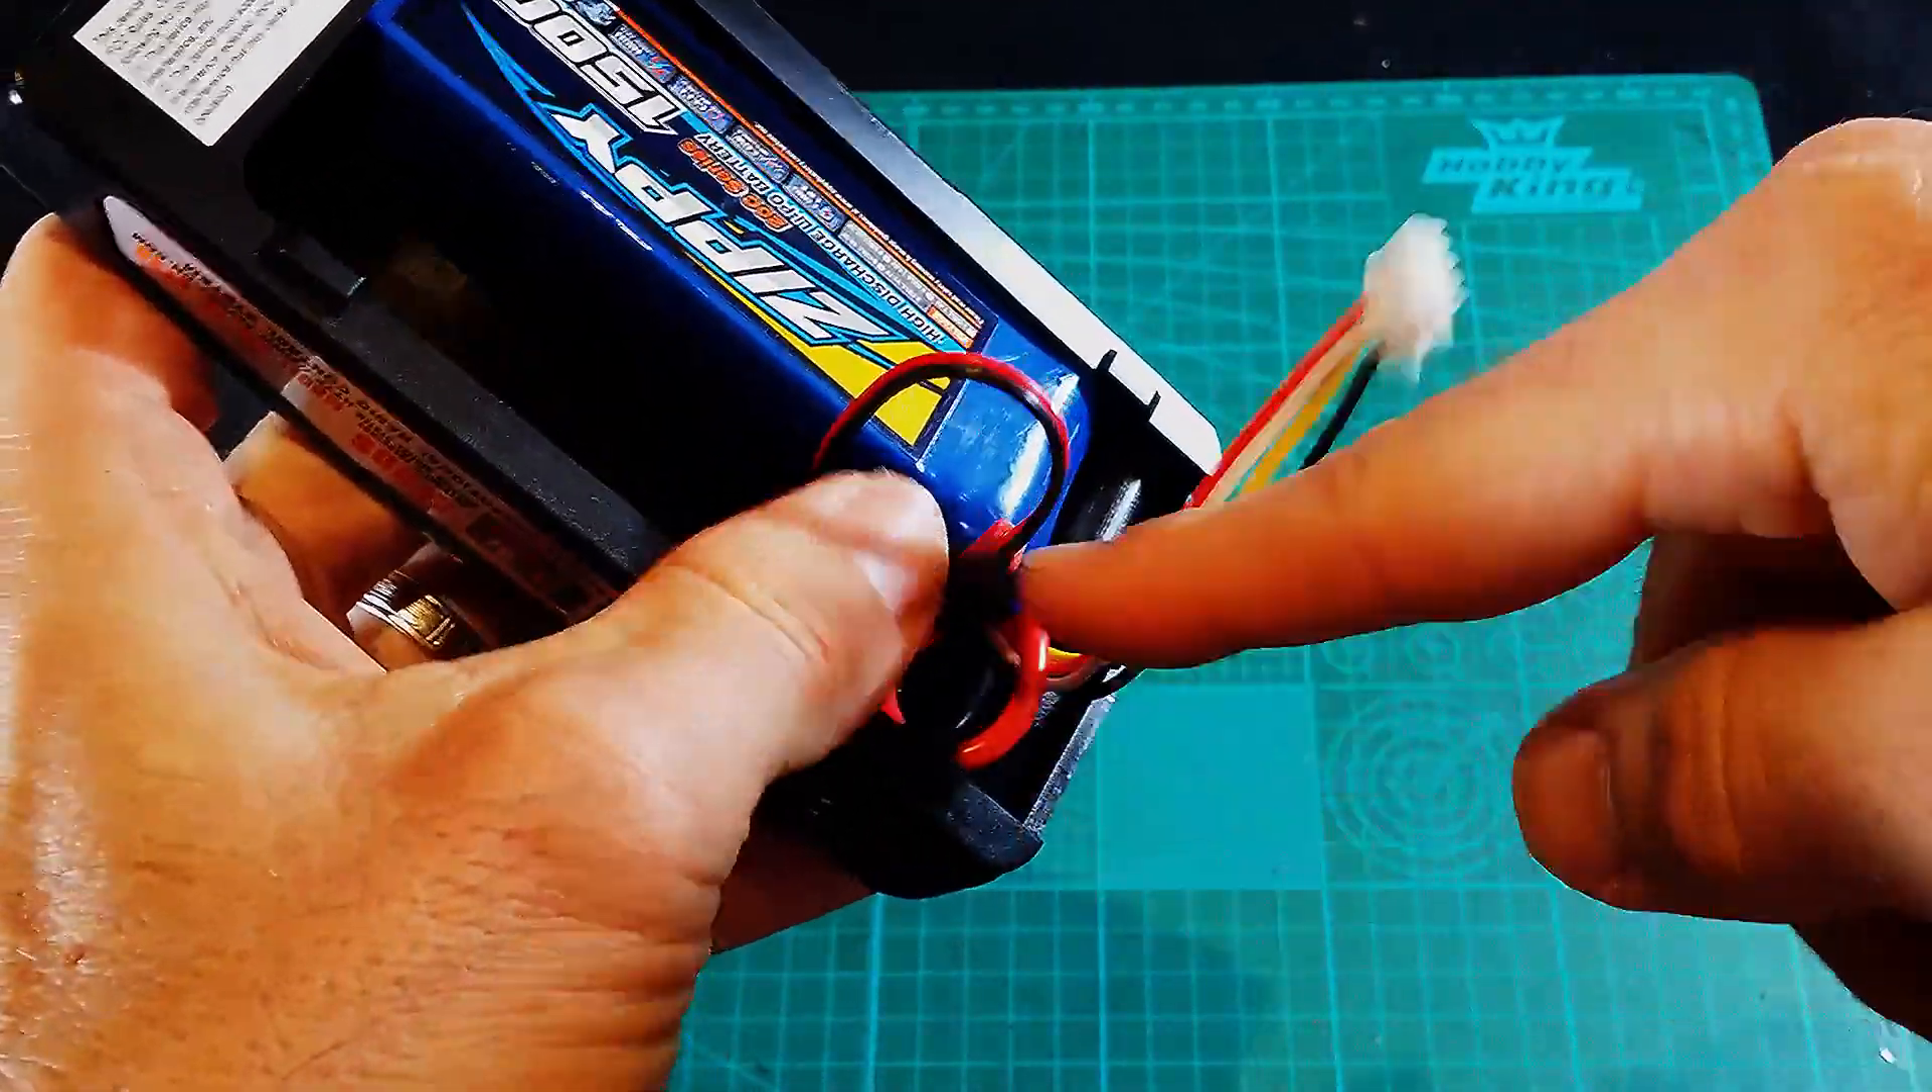This 1500 3 cell LiPo battery fits in there like a charm.